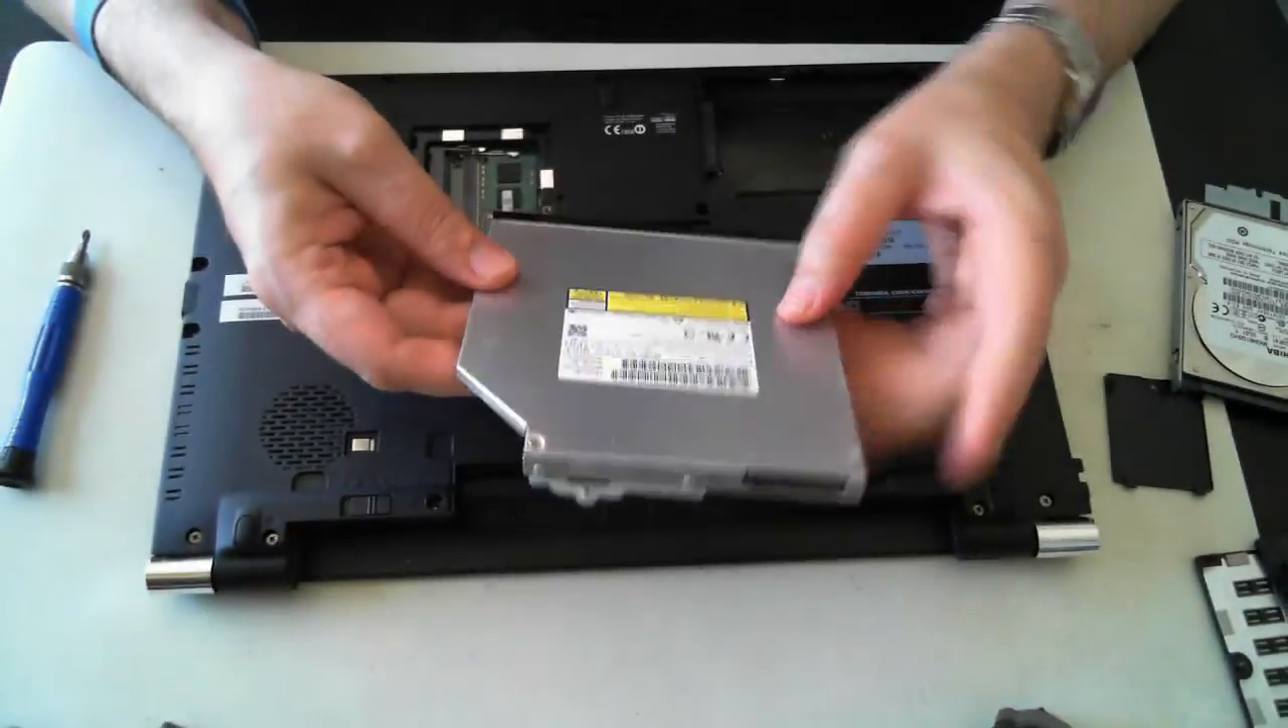And there you see the optical drive comes out.